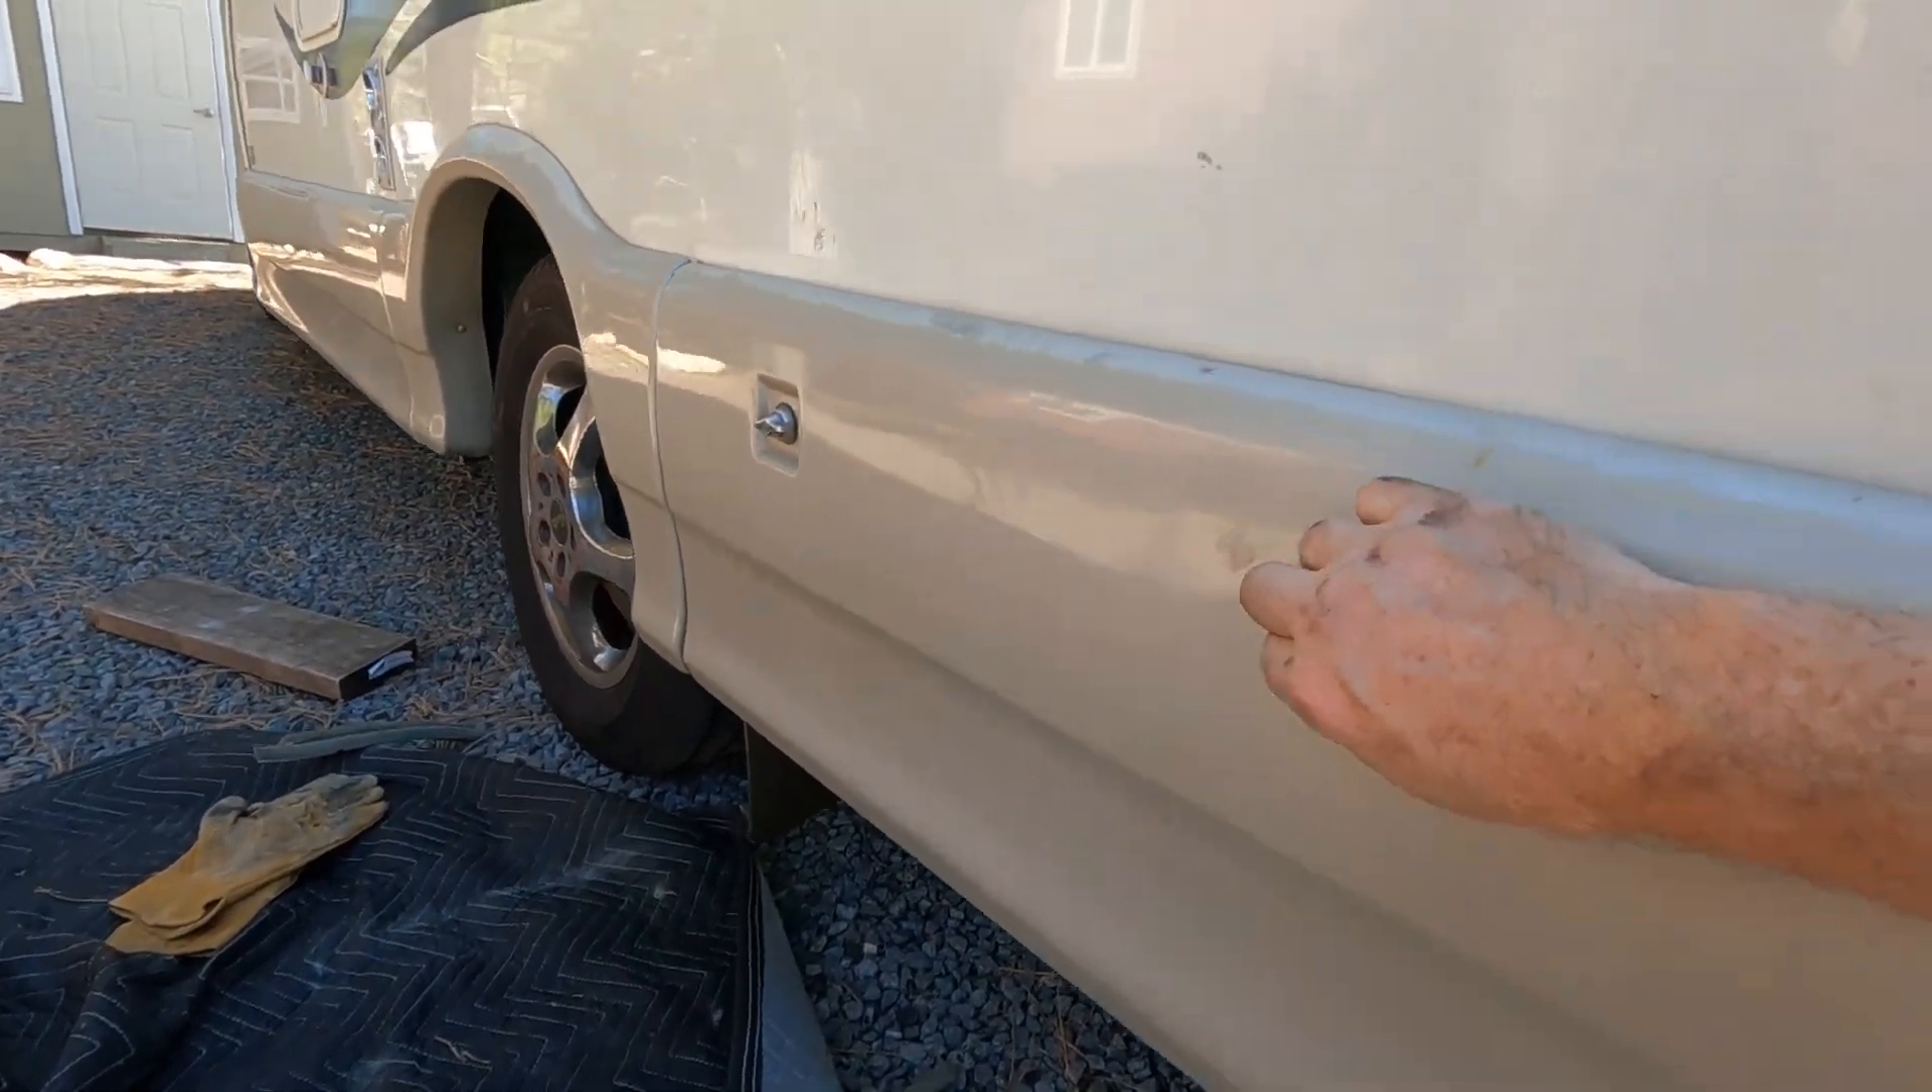I need to clean because i've got fingerprints everywhere but i've got the panel back on and i can turn this into storage.